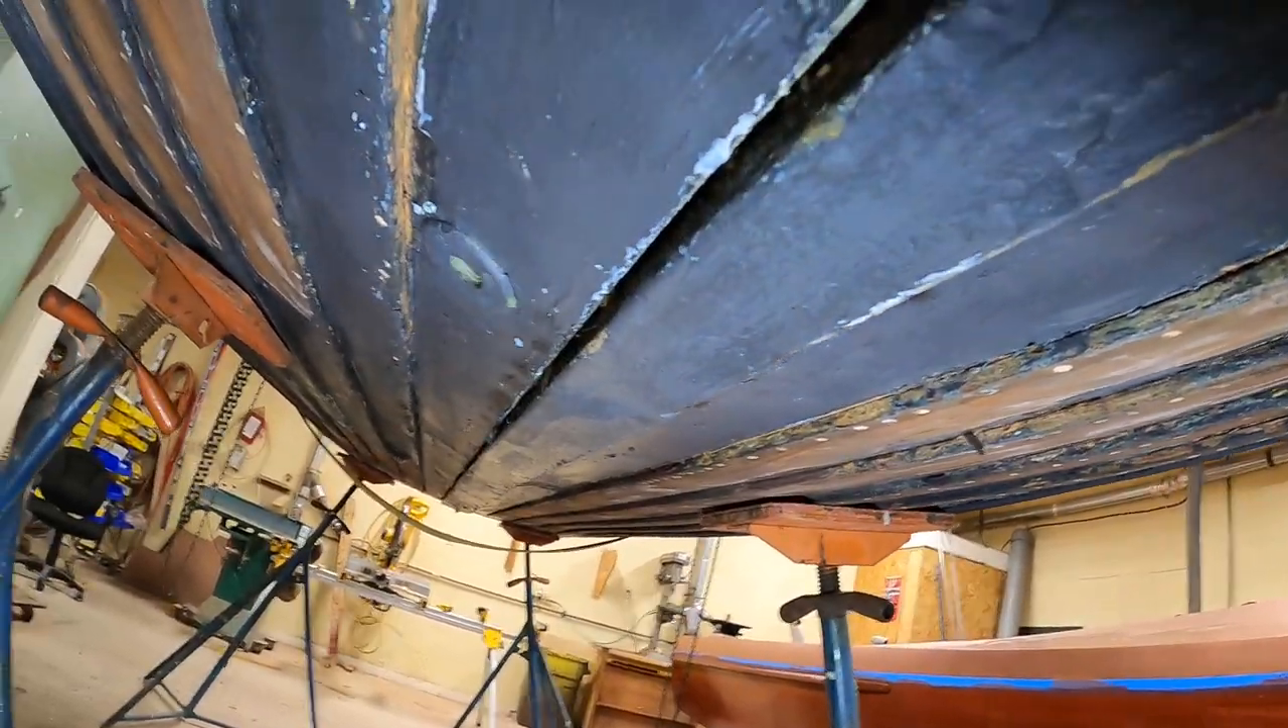And you can see, as I pan down, we have open seams all along.